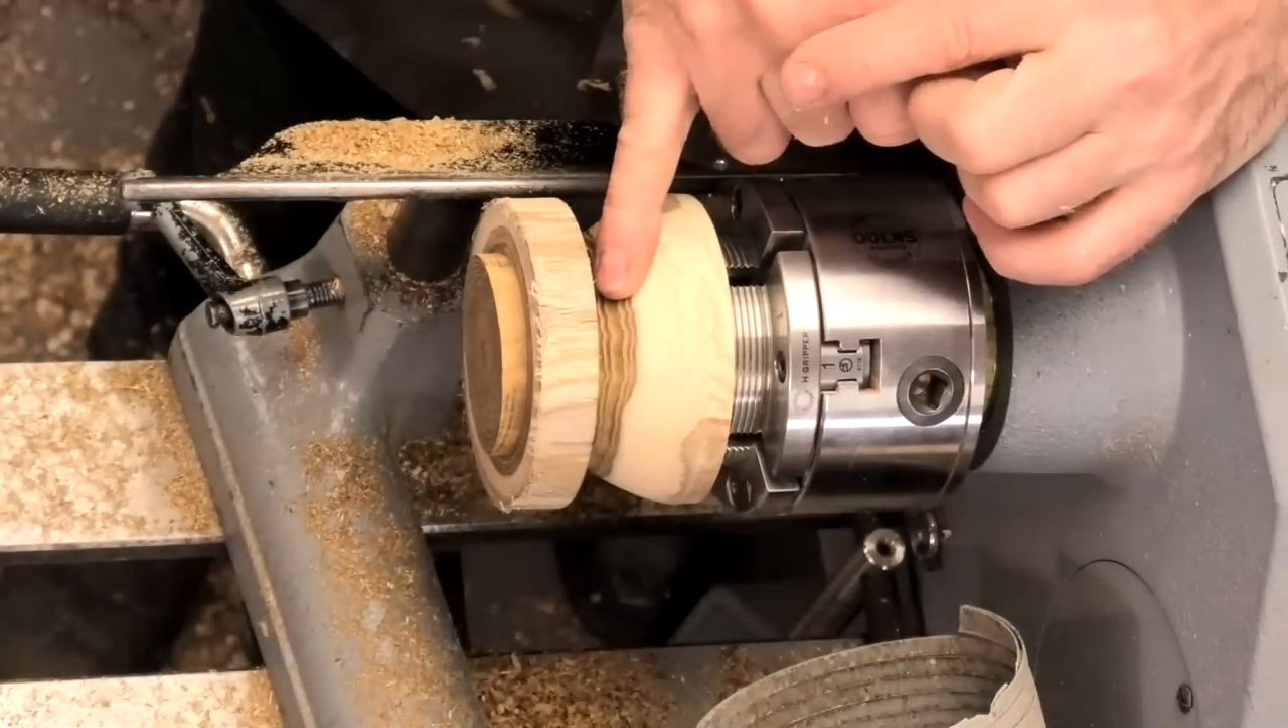Now at the moment i've got a step between the lid and the base.